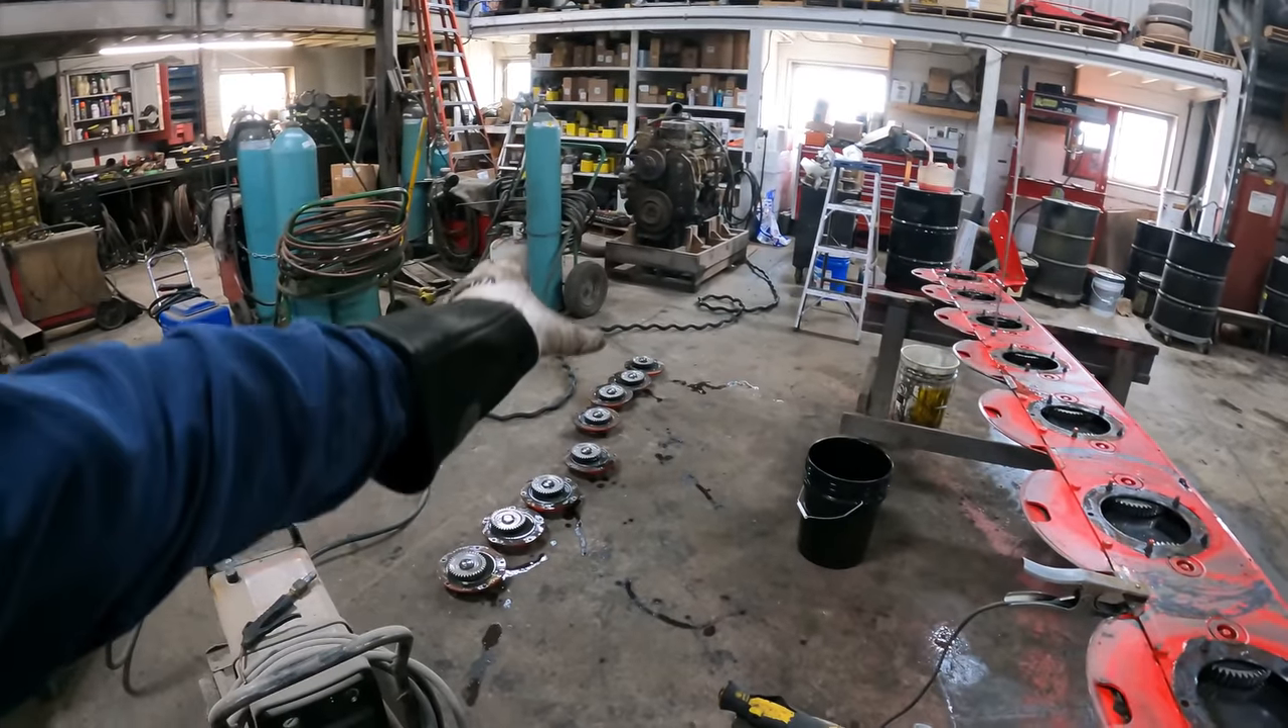All right, we've got all of our spinners removed.